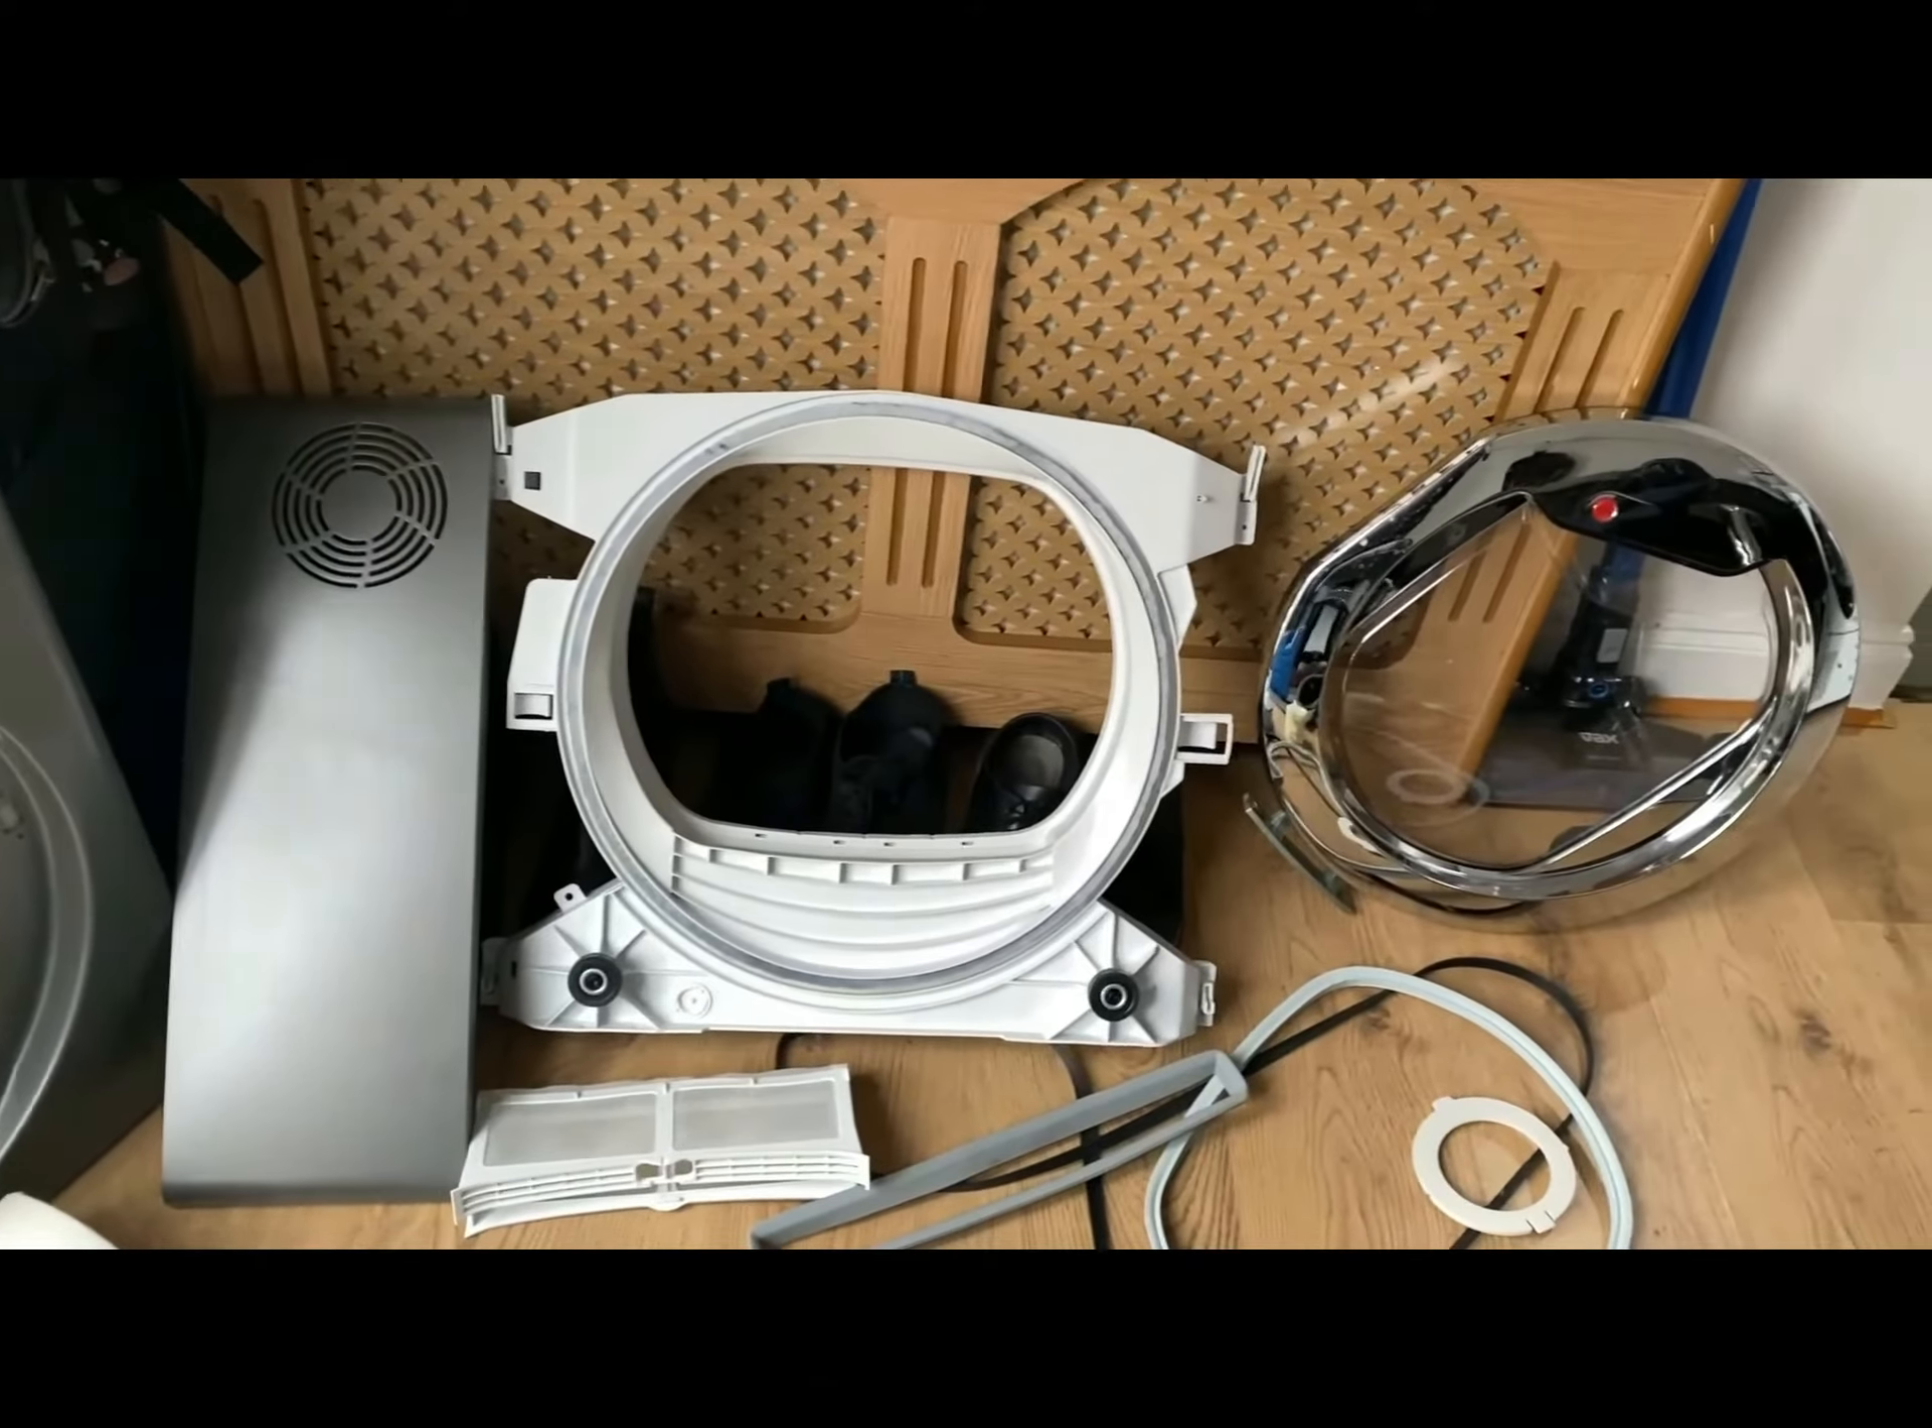I've got all the parts. Which I've cleaned. Laid out. And nice and dry now. Just got to refit them.